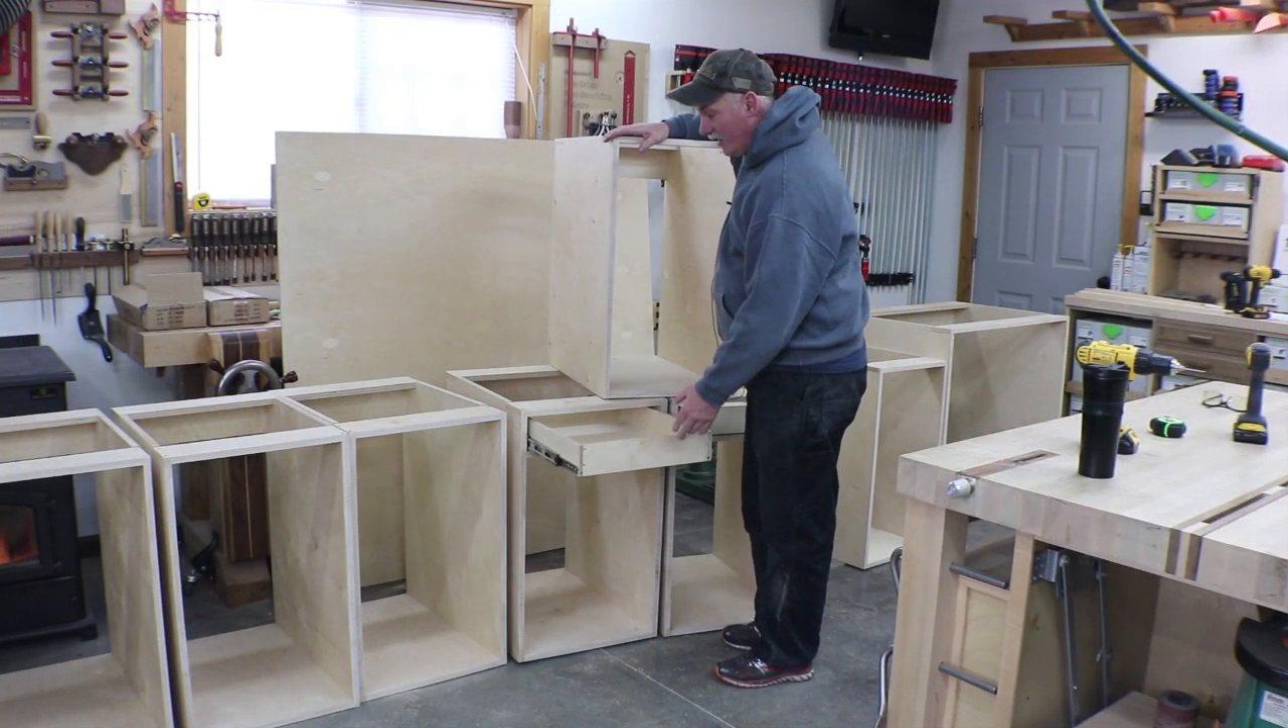Okay so we got these drawers installed last night.